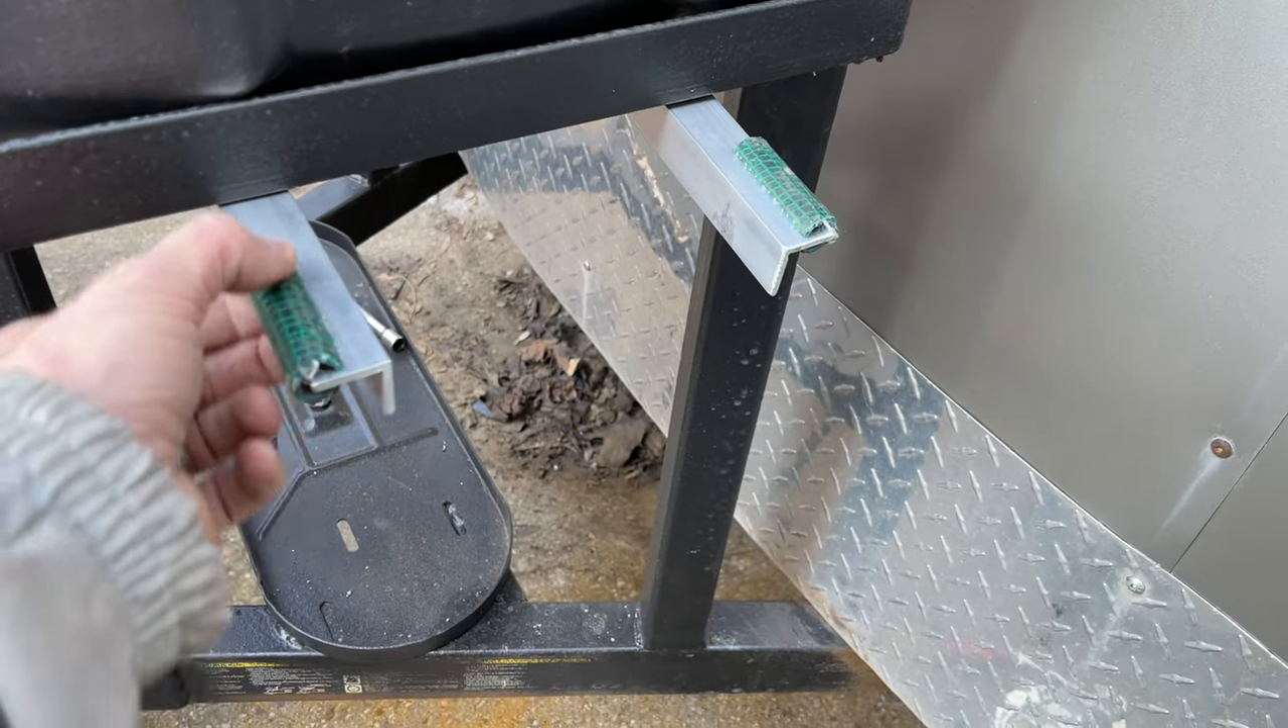You see I've got these two little angle irons here now mounted on here so the tank's gonna sit on top of there.